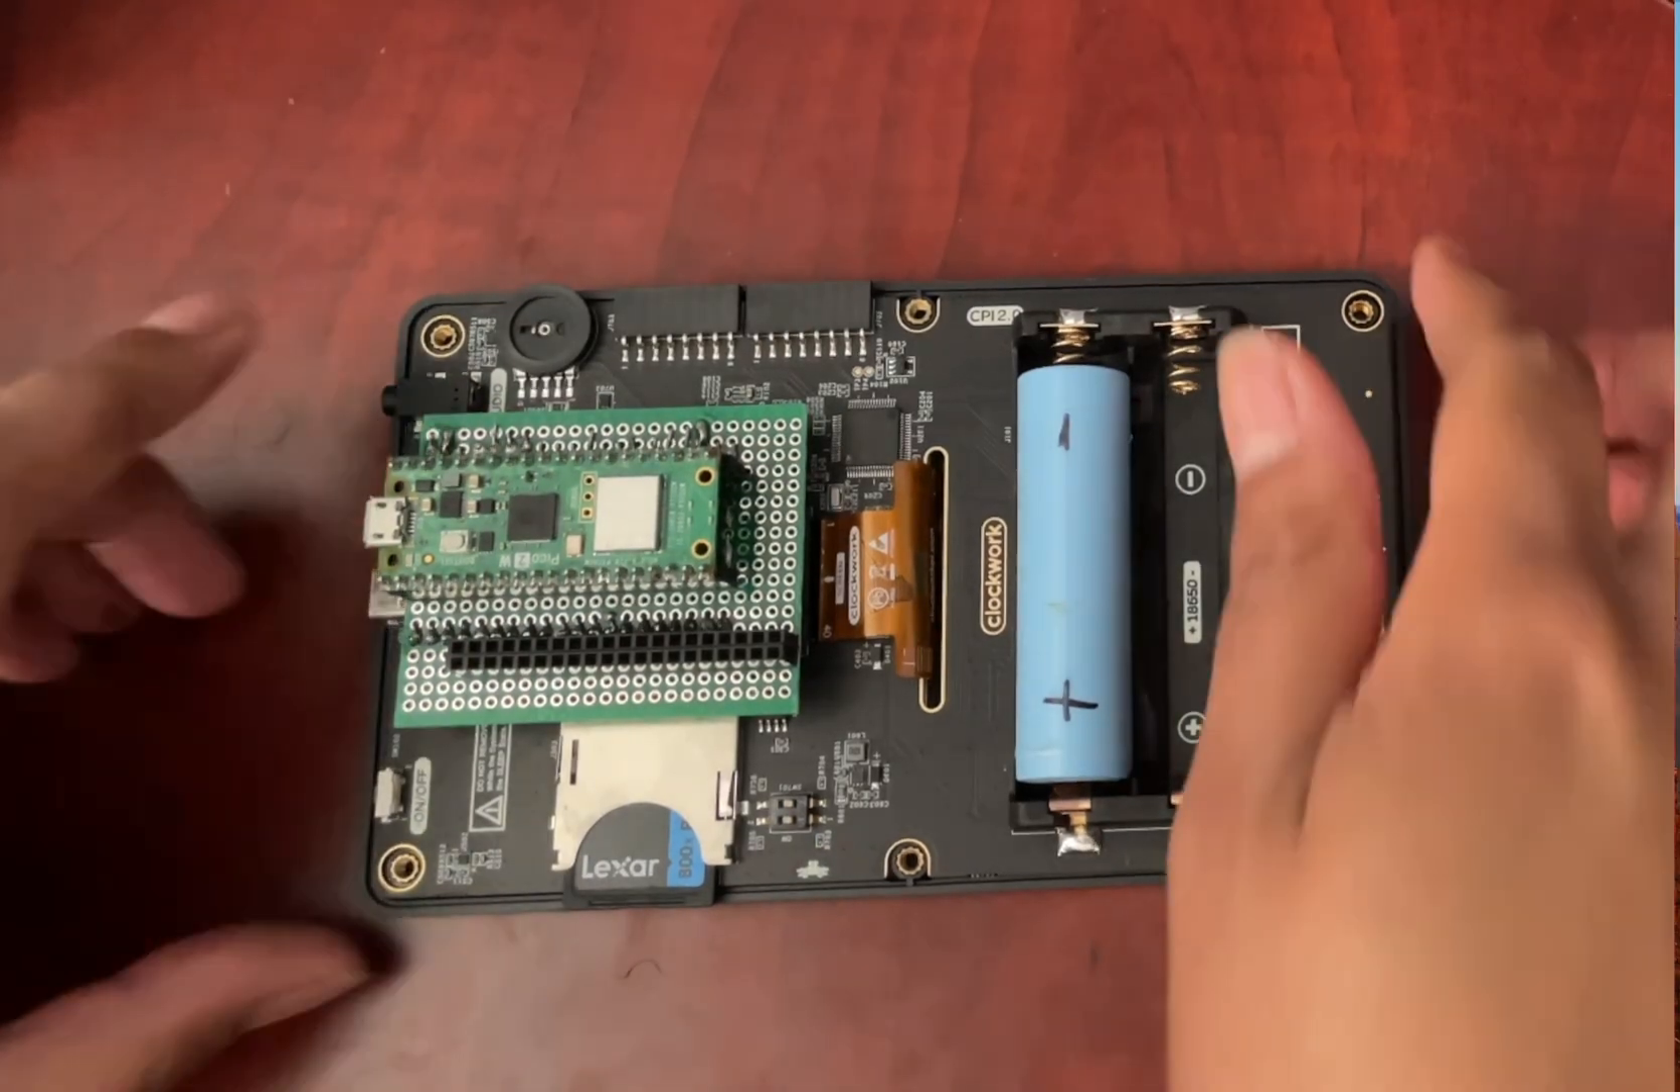Now that the back is off, you'll see the main board.